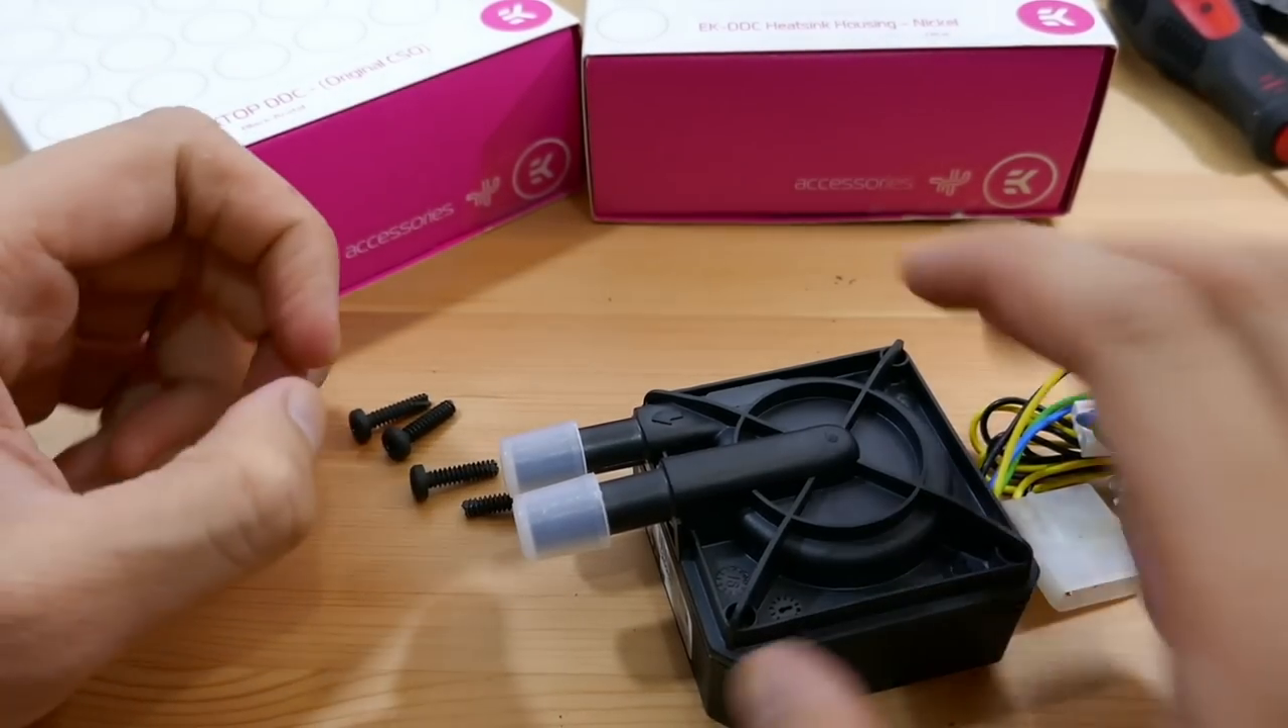So what I've done is that I've taken these screws off.